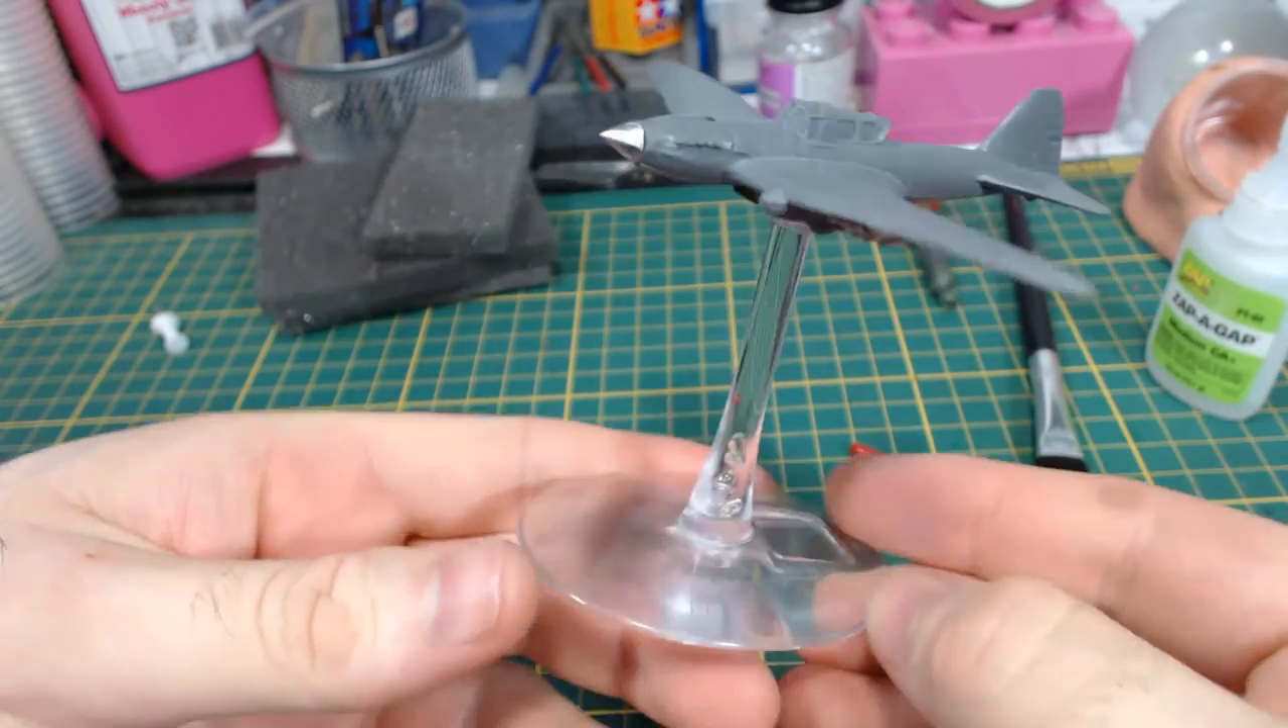Next I glue the stalk onto the base of the stand, the magnet holder on top of the stalk, and you've got yourself one flight stand.